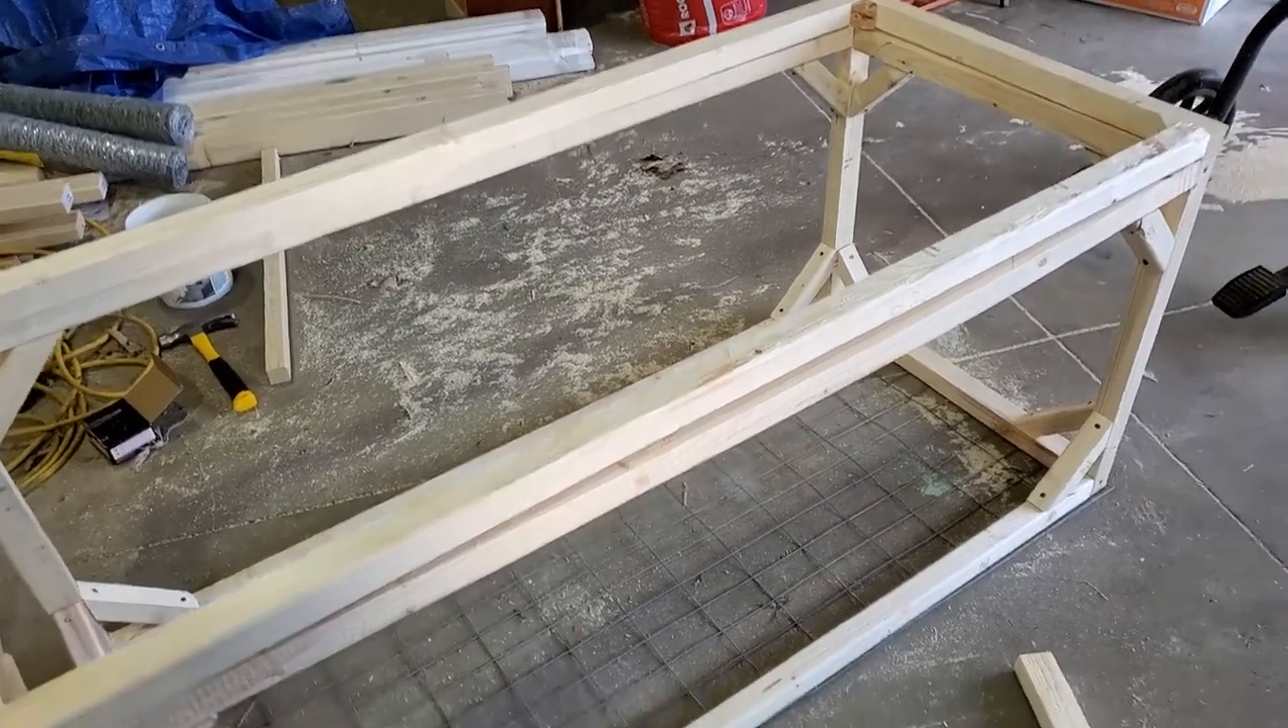Okay, I think I'm gonna have to call it quits for now because I'd like the next step to be putting on the roof, um, before I put on the sides.